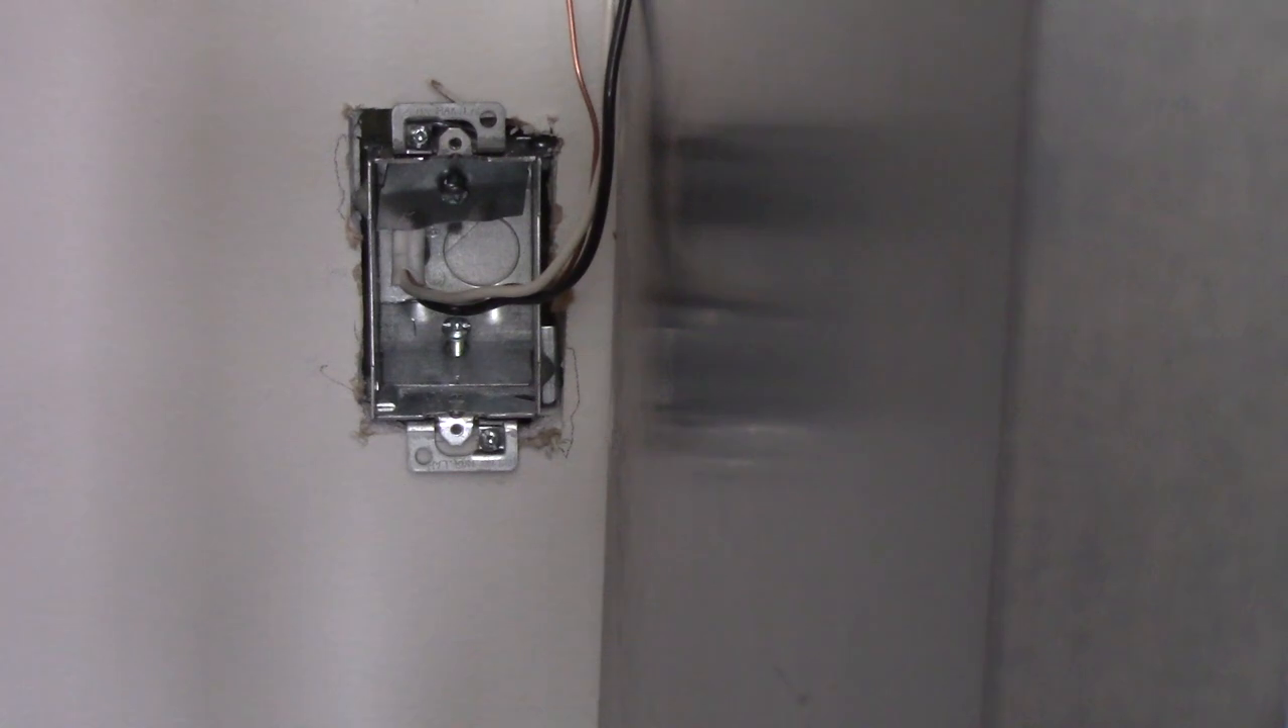Okay so I've got the box in place.